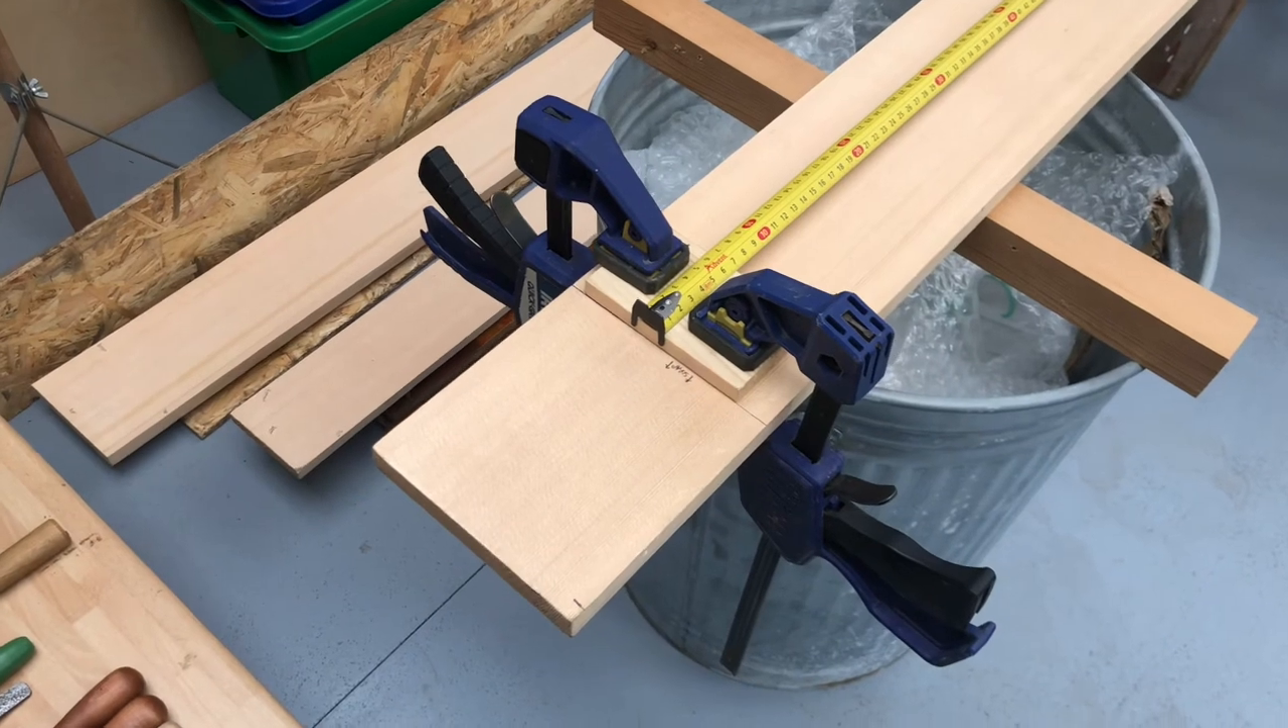So what i've done is clamped on a little block just allowing me to hook the tape measure on.